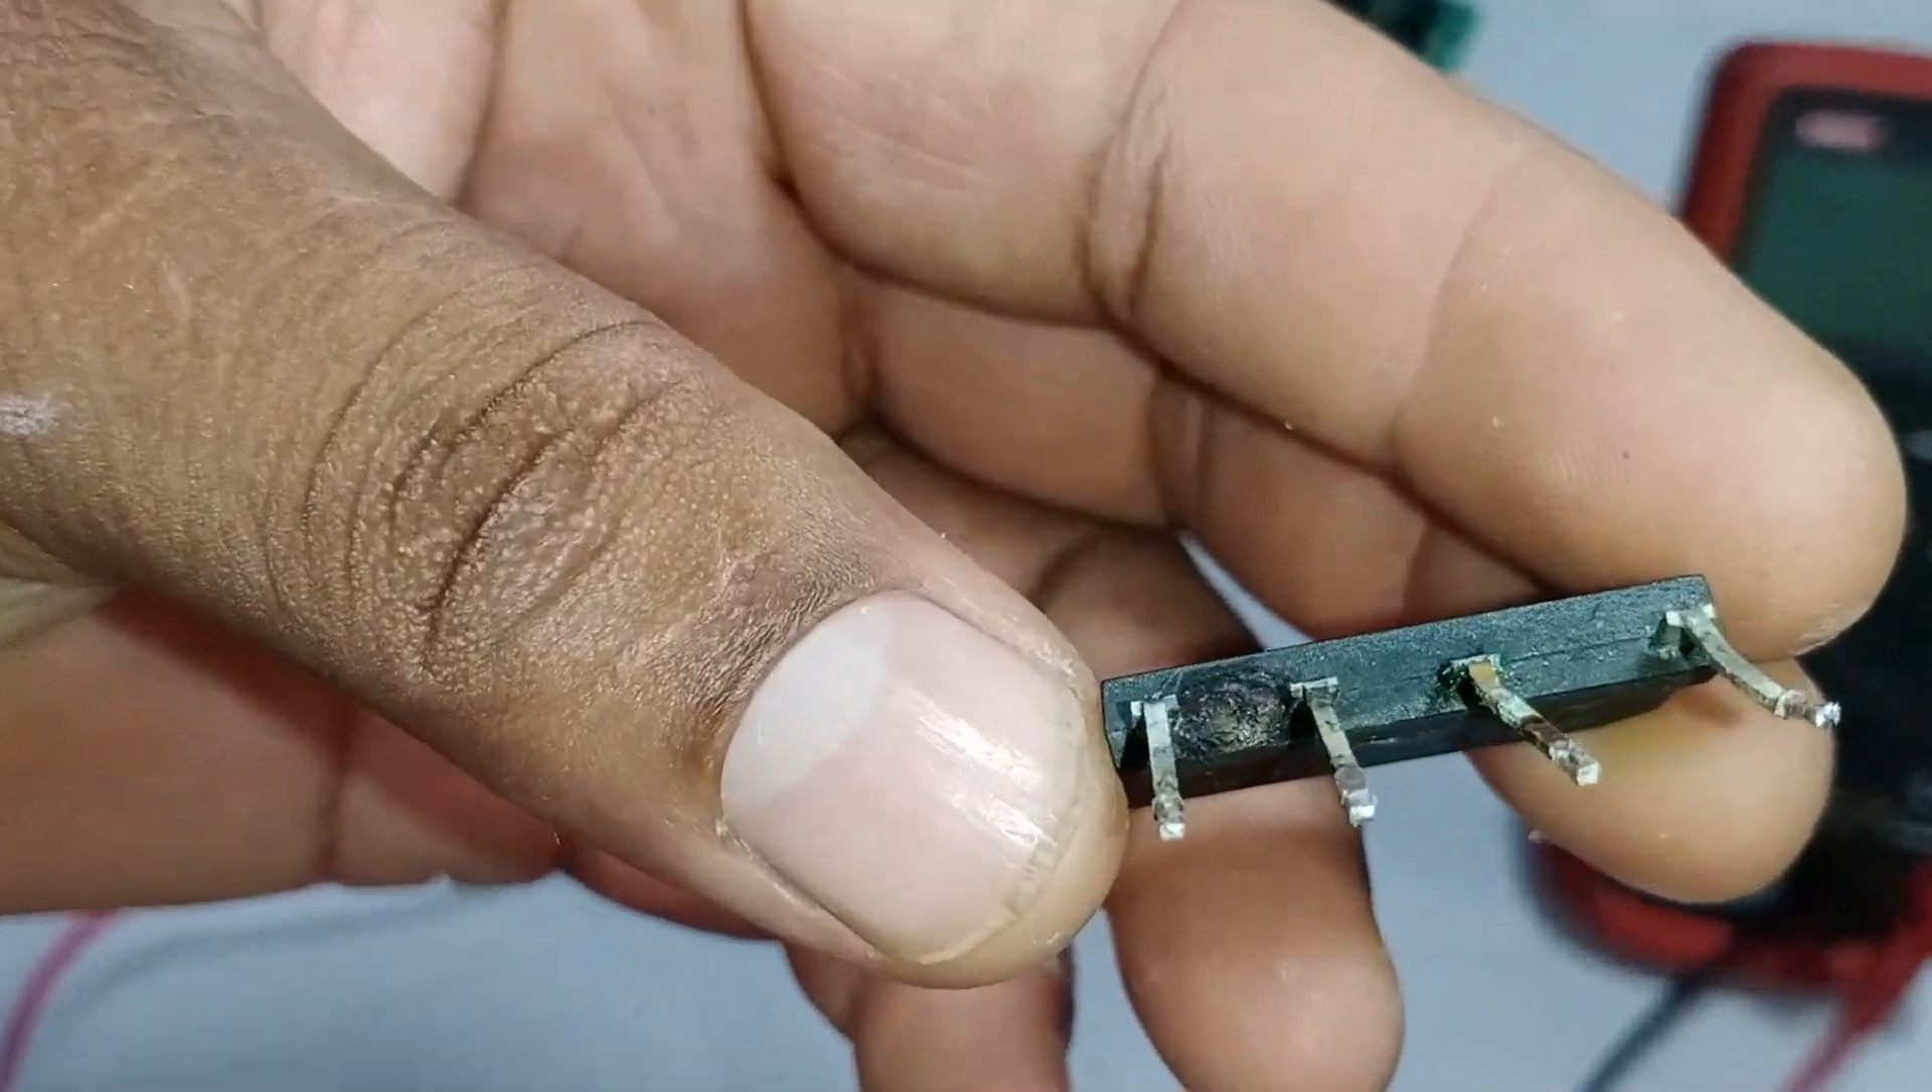I have removed the rectifier from the circuit board.